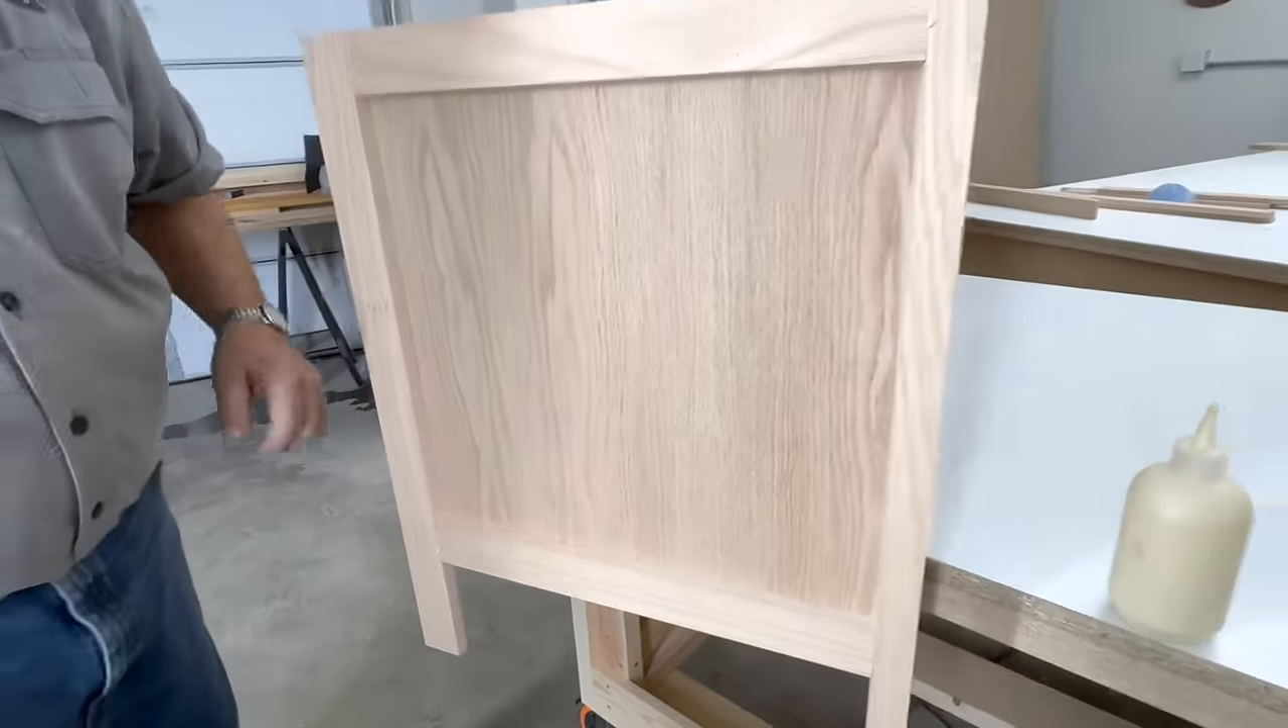And now we've created a paneled end by just putting this half inch over the top of the panel that was part of our carcass construction.